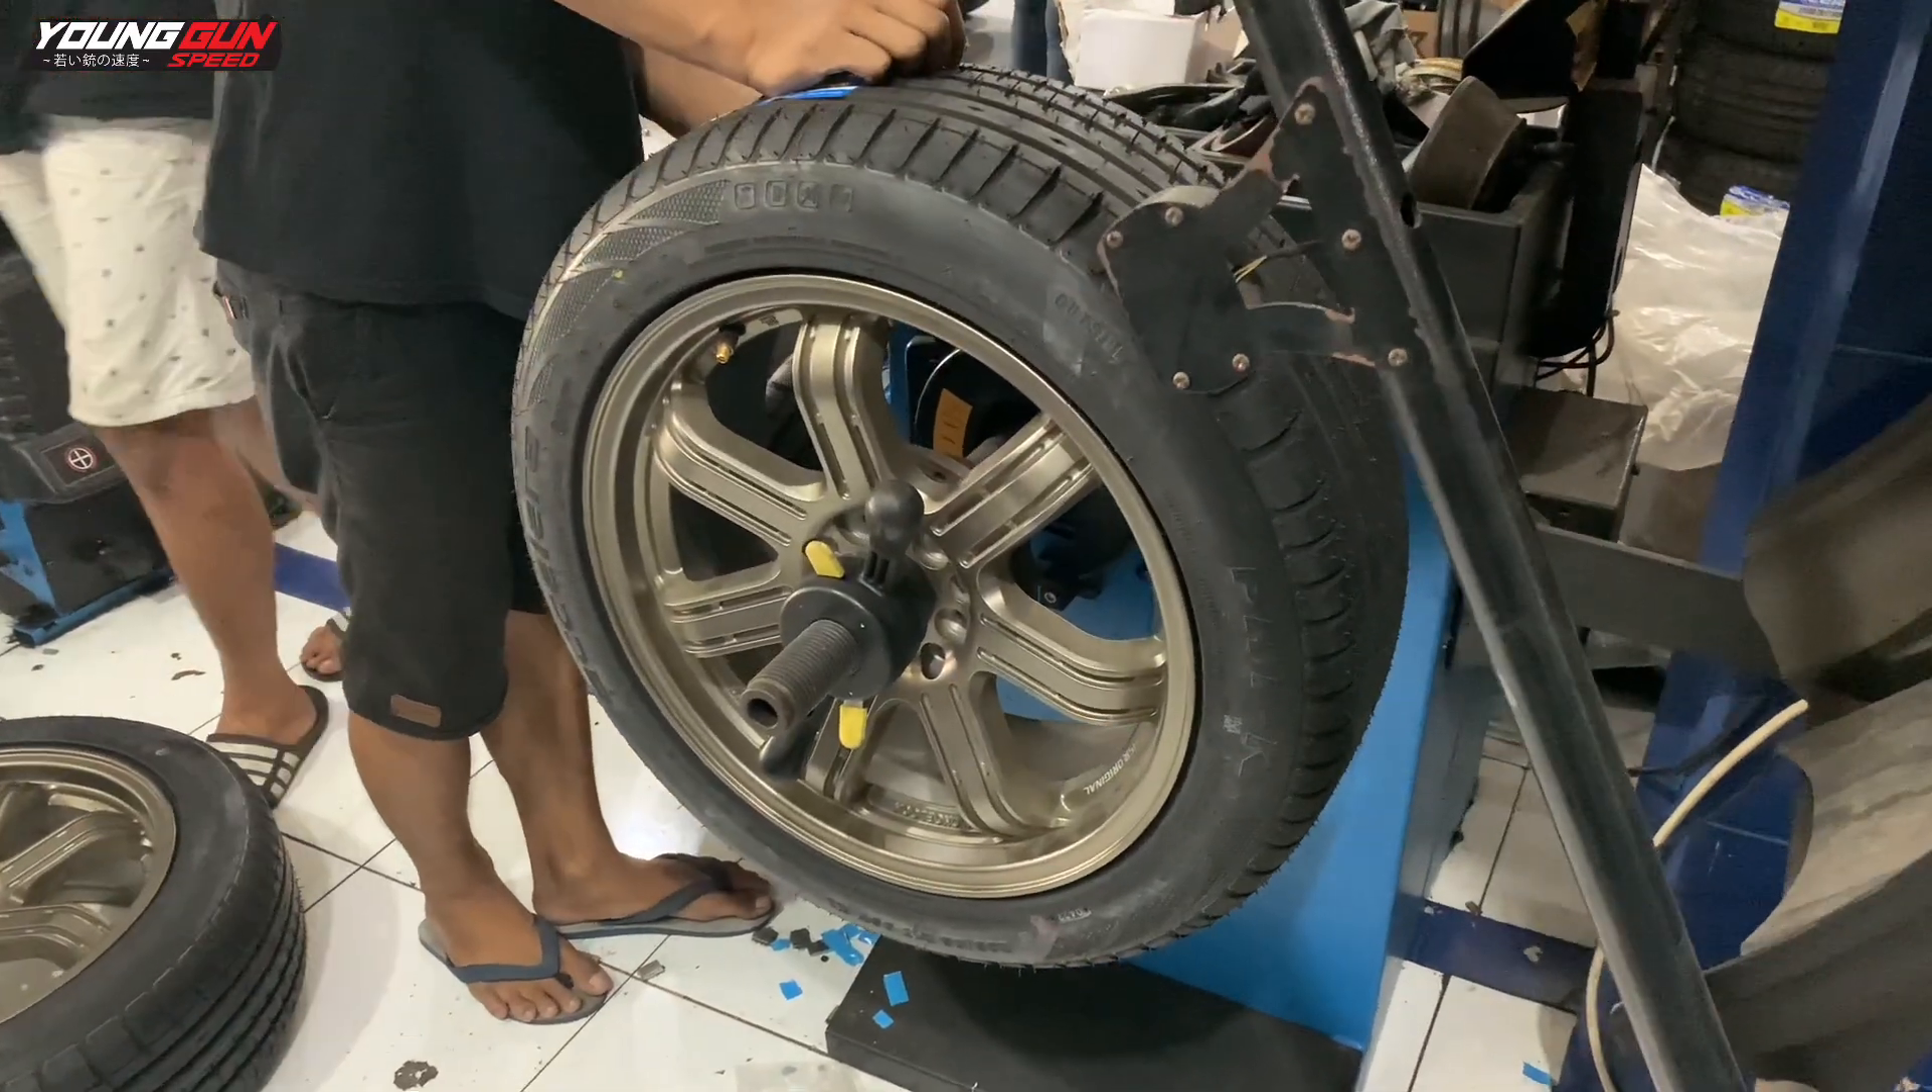Nah ban sudah terpasang dan sudah kita kasih nitrogen Sekarang tinggal kita balancing.